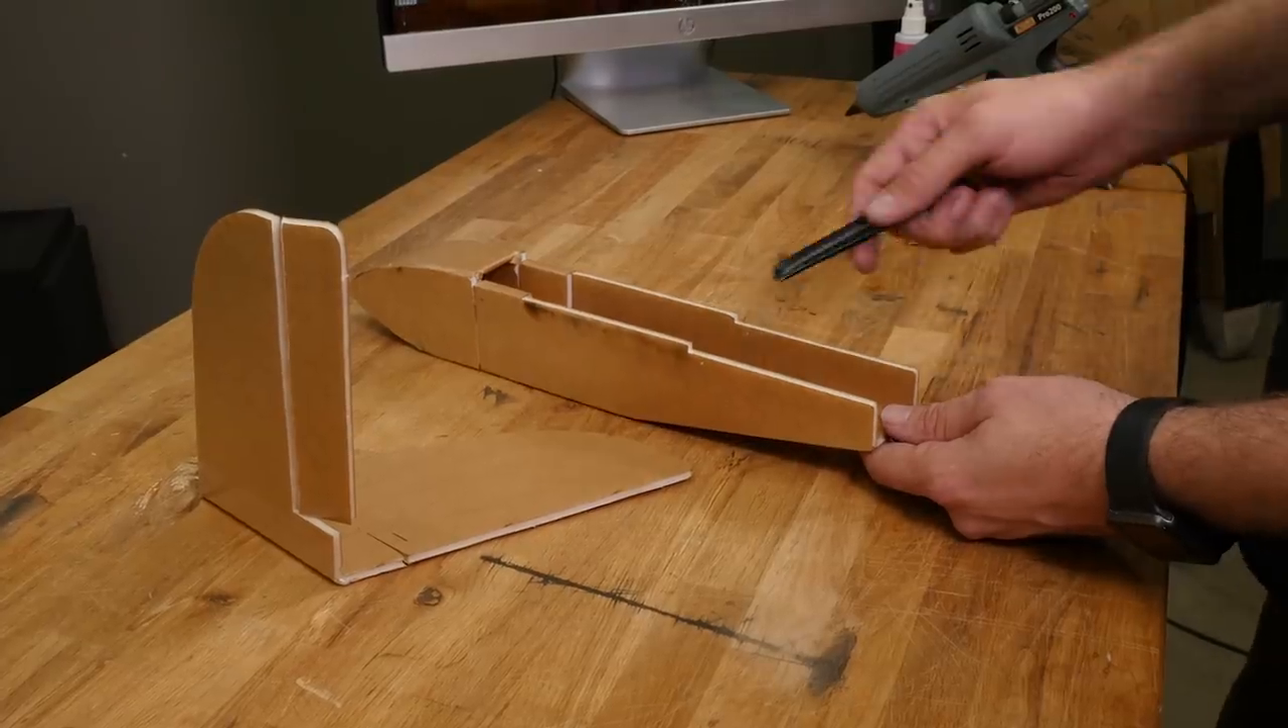Now that we have our tail assembly done and our fuselage assembly done, we're going to go ahead and join the two.